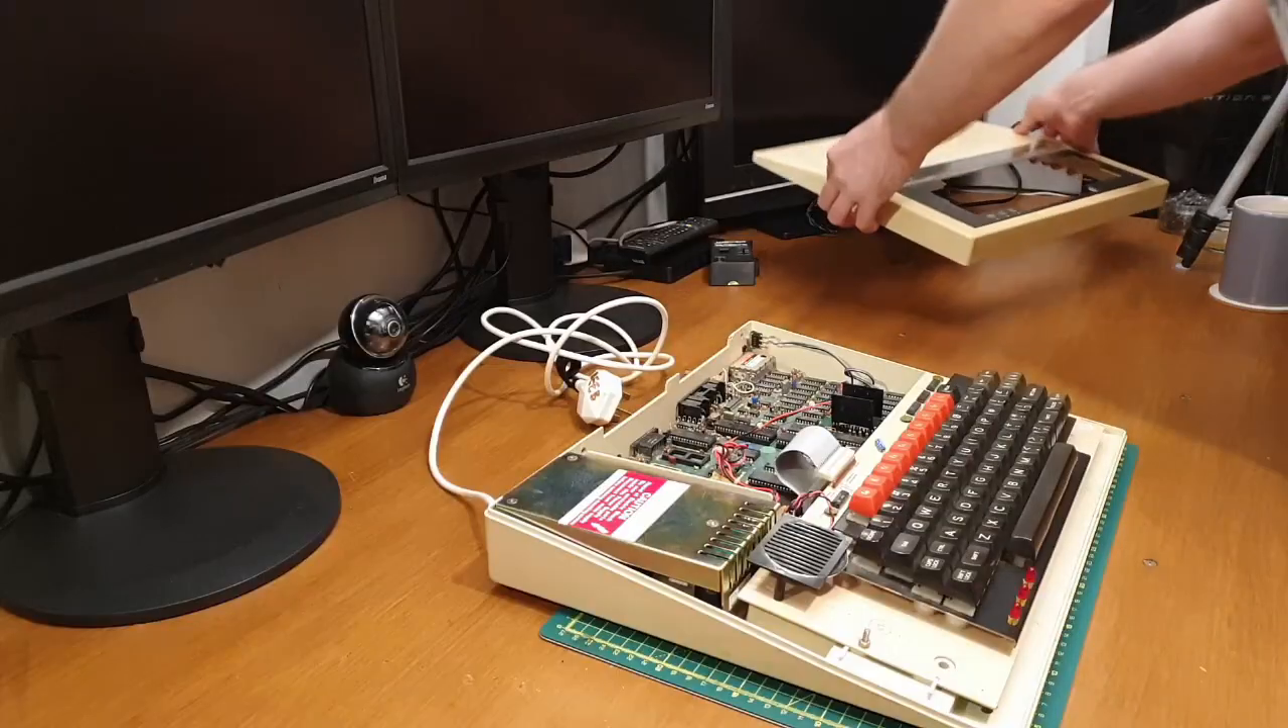Okay I've already separated the case so let's have a quick look at what's going on inside.